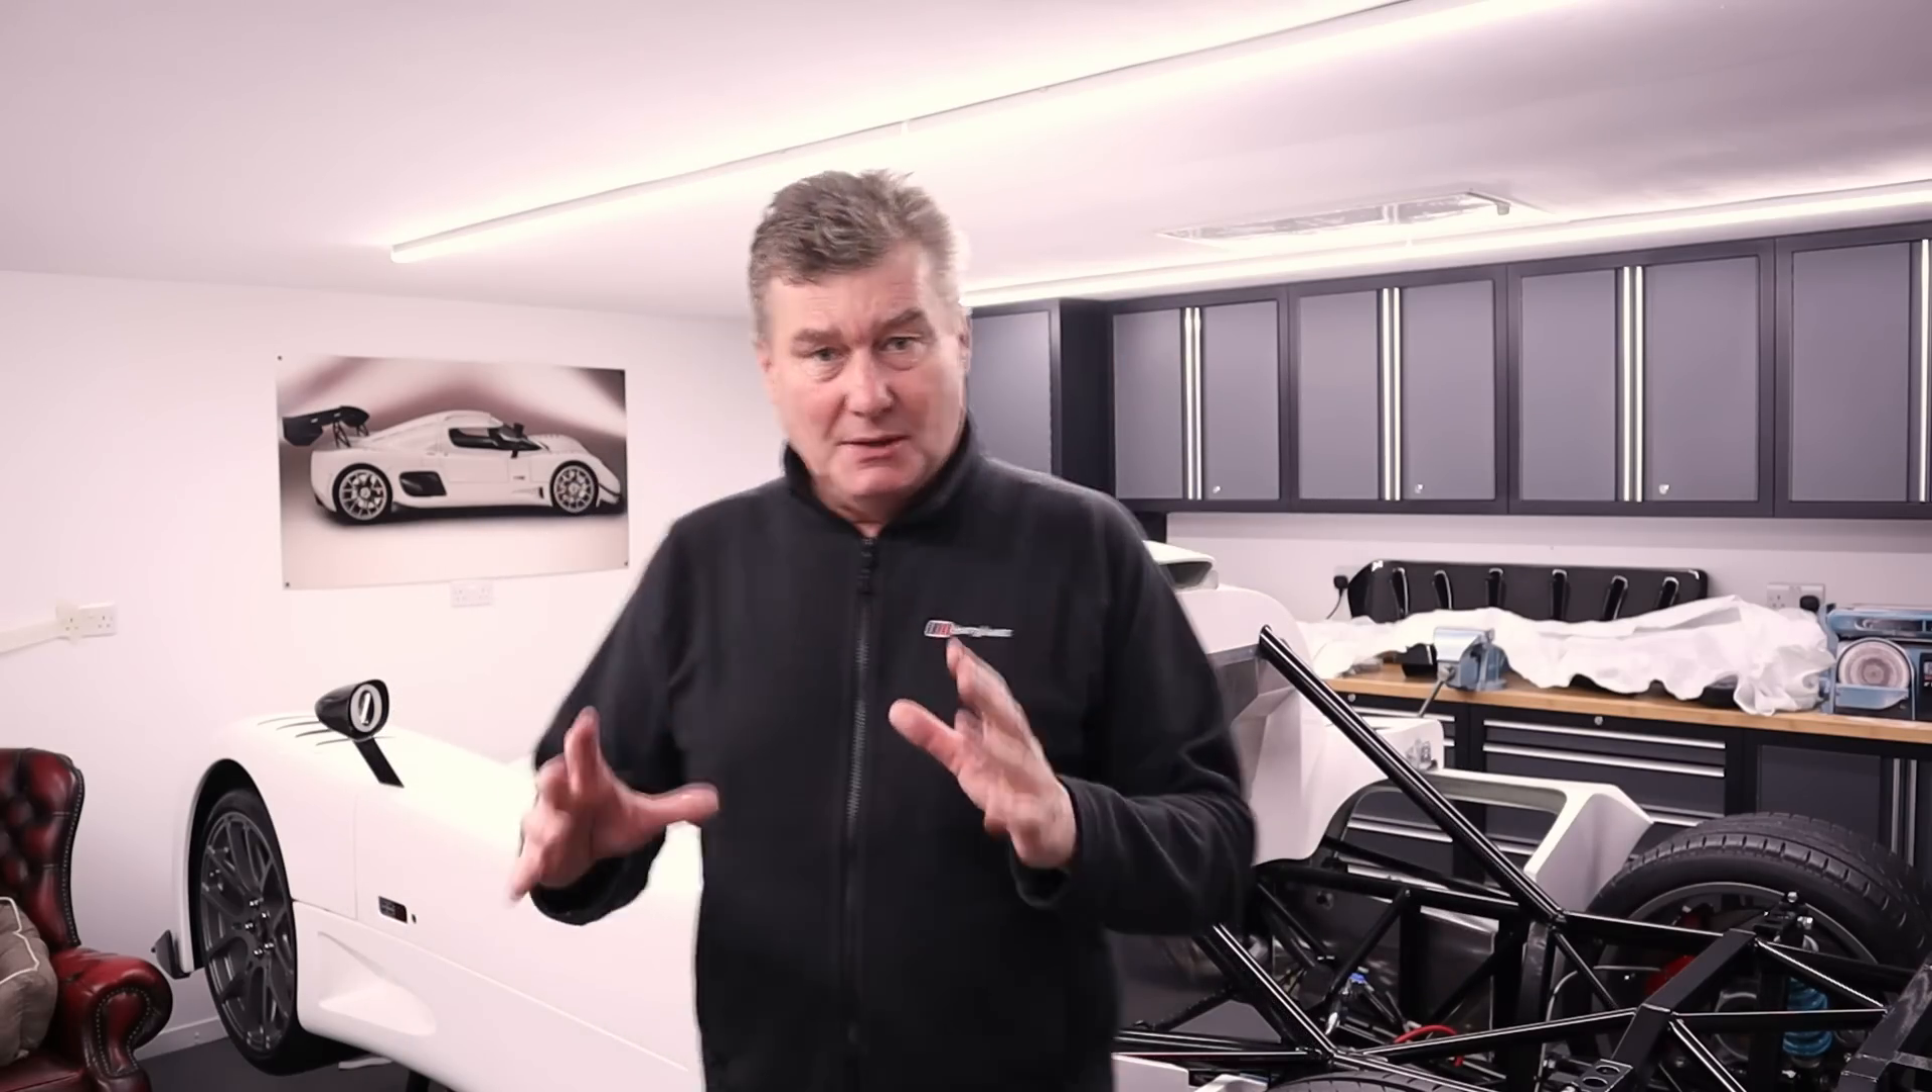As you can see here, we have no rear clamshell at the moment.